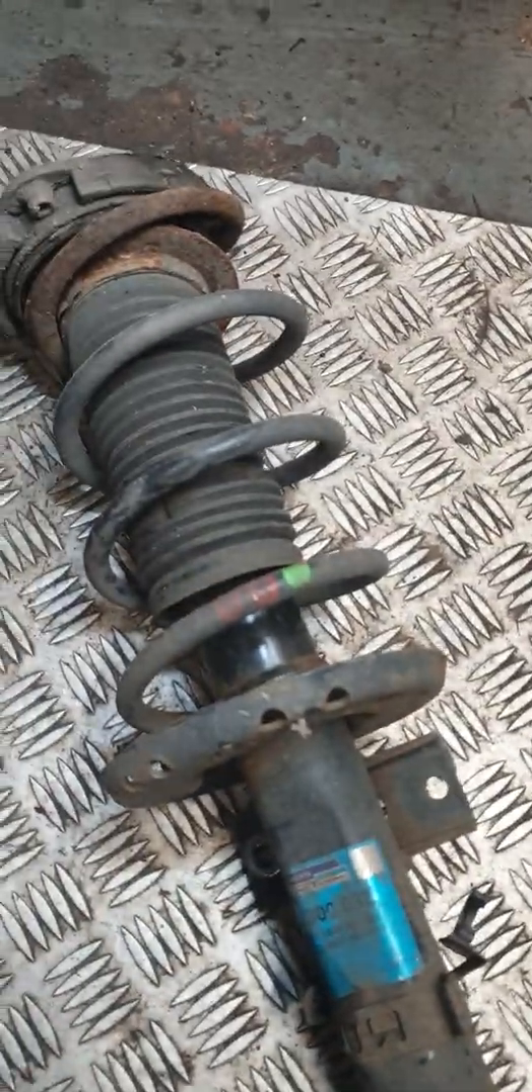Okay so now you can see the strut out of the vehicle and what we're going to do just keep an eye for the next video is we're going to remove this spring and replace it of the McPherson strut.